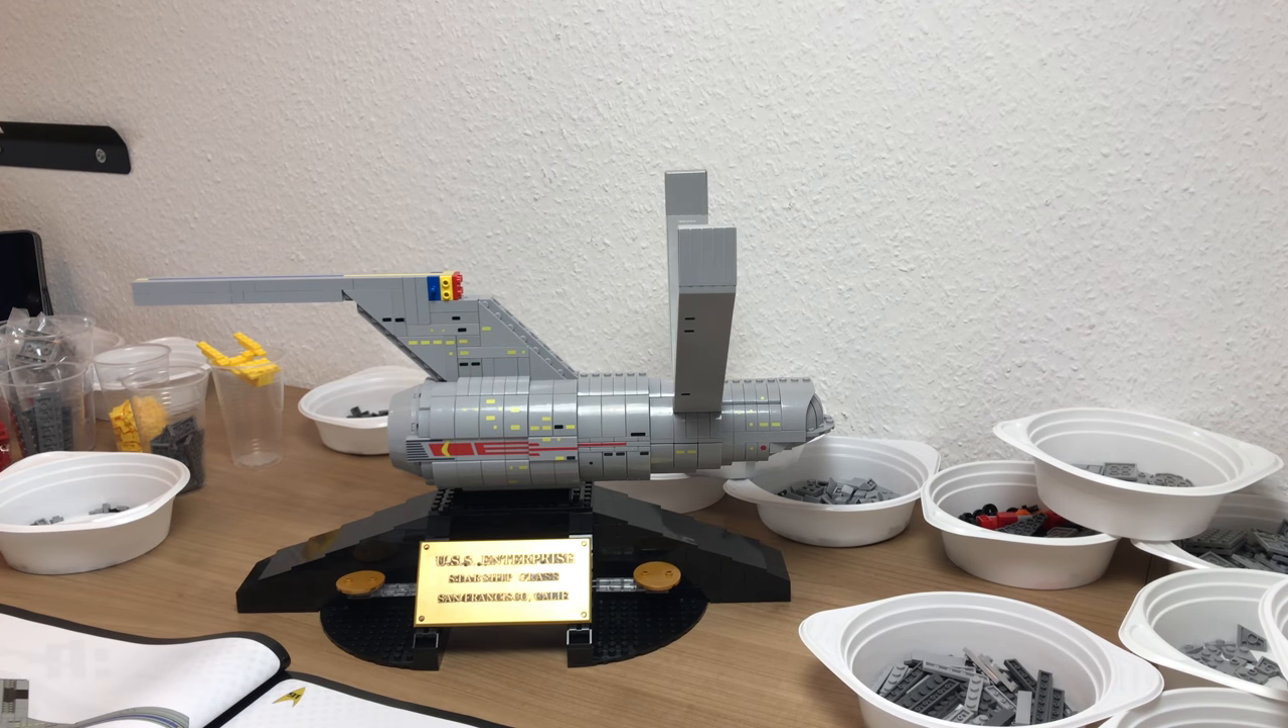So, also die Enterprise sitzt auf ihrem Standfuß drauf. Das wäre geschafft.